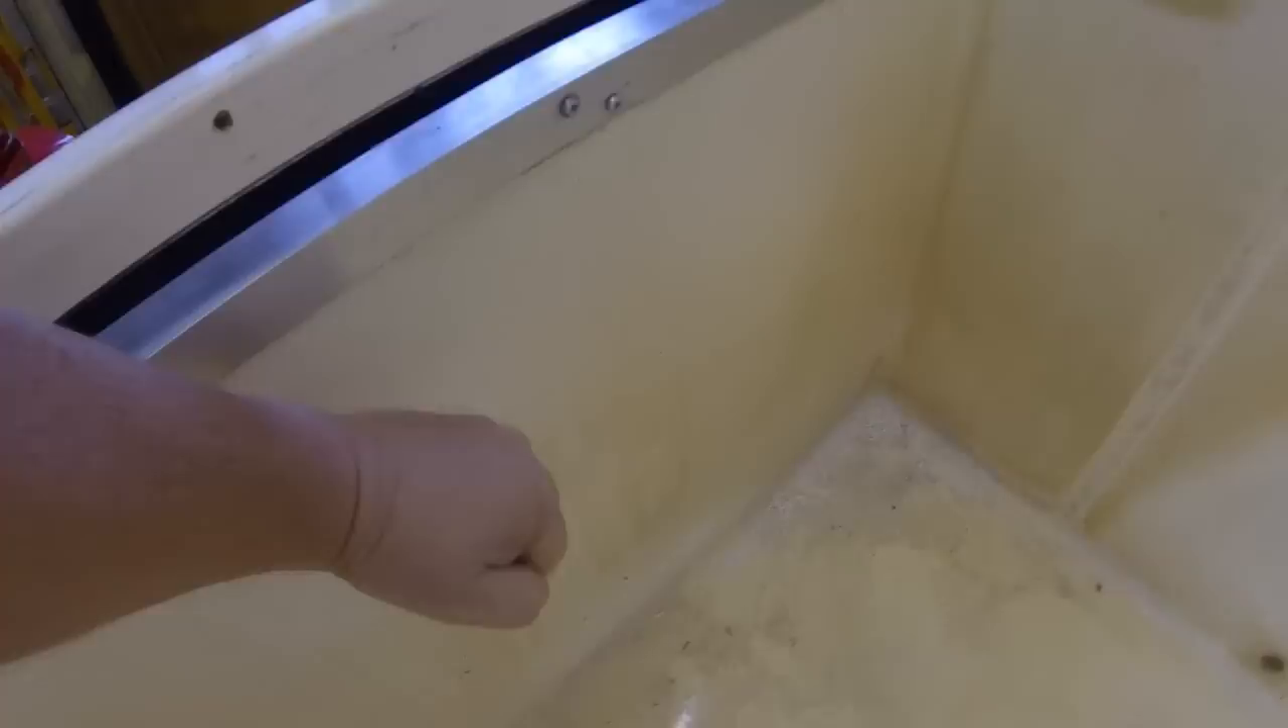And we've still retained the rigidity of the tank by putting an angle bracket along there.